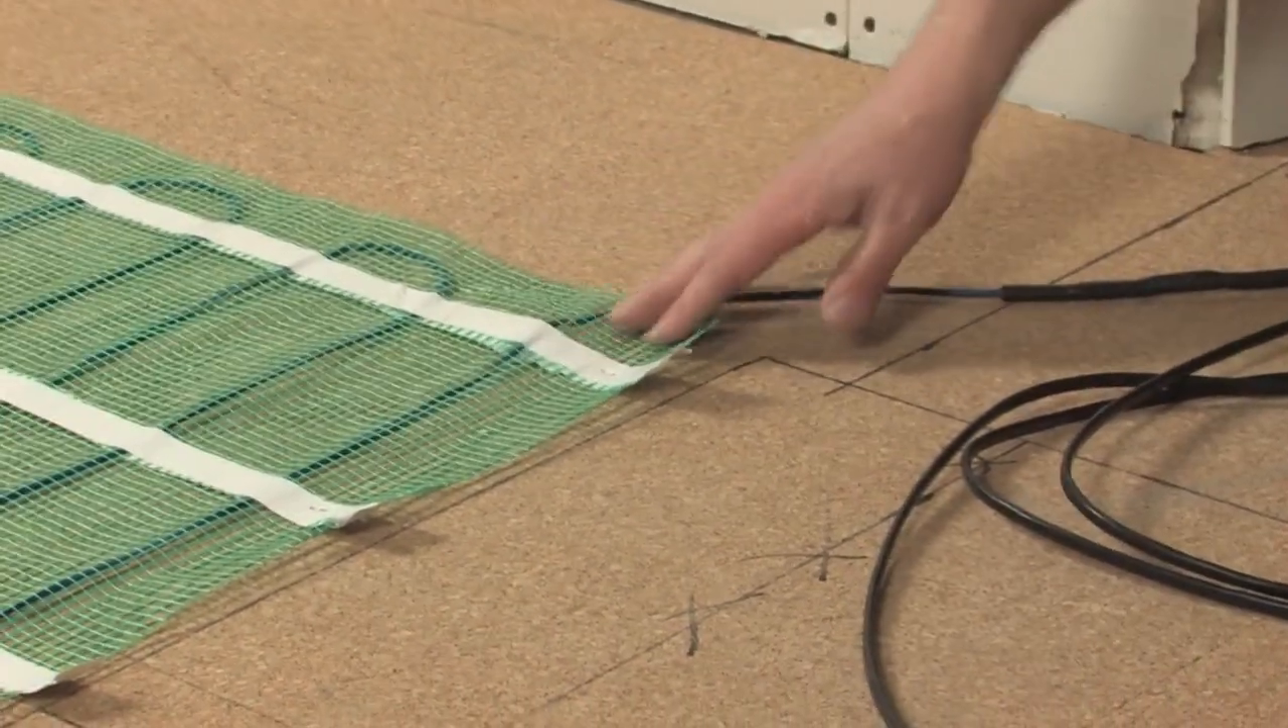Now we have our heating rolls down on the floor.